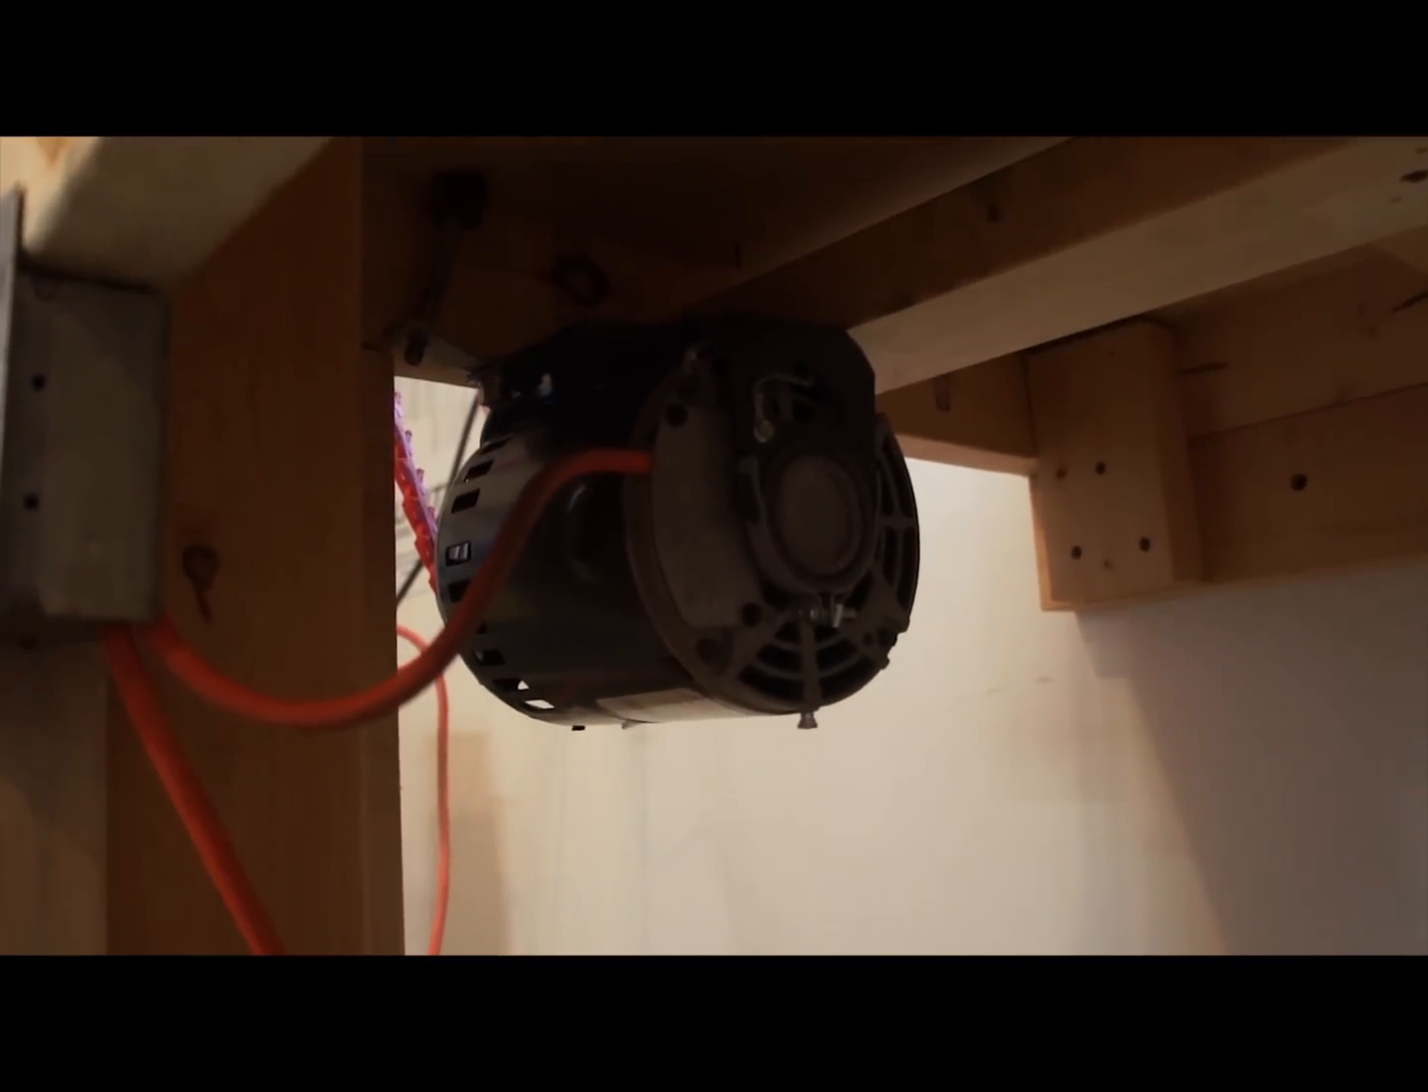That motor mount or the motor I should say is actually mounted to that beam I put across for really no apparent reason.